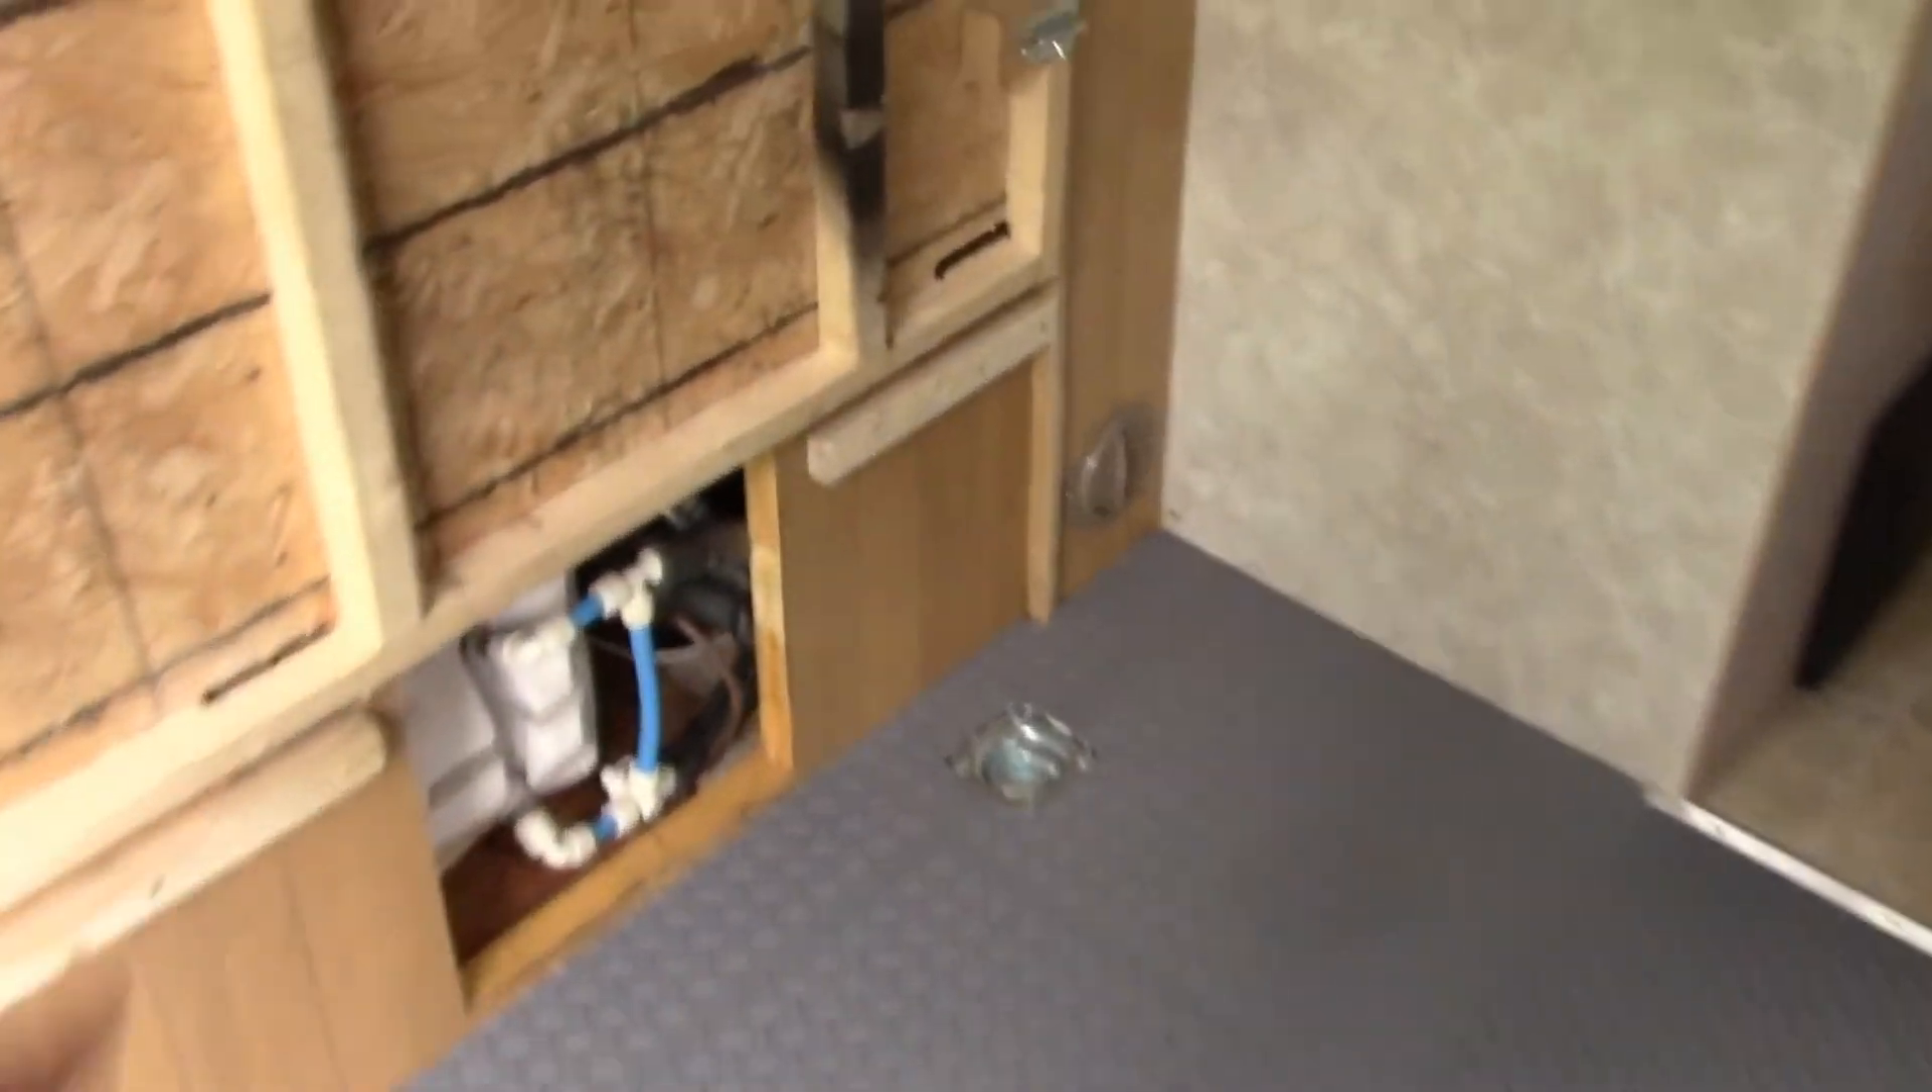One of the last things I need to do is I have a cabinet door to put on this.